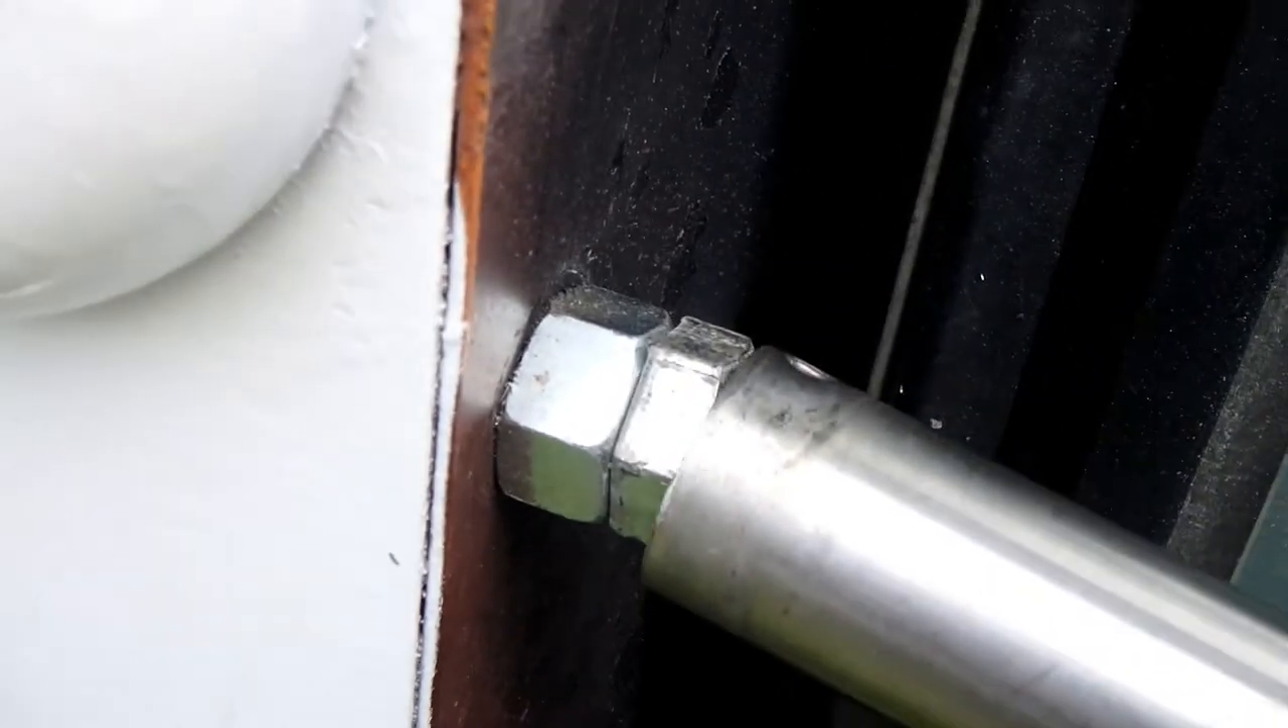I added a nut to extend the head. So now the bar fits nicely over.